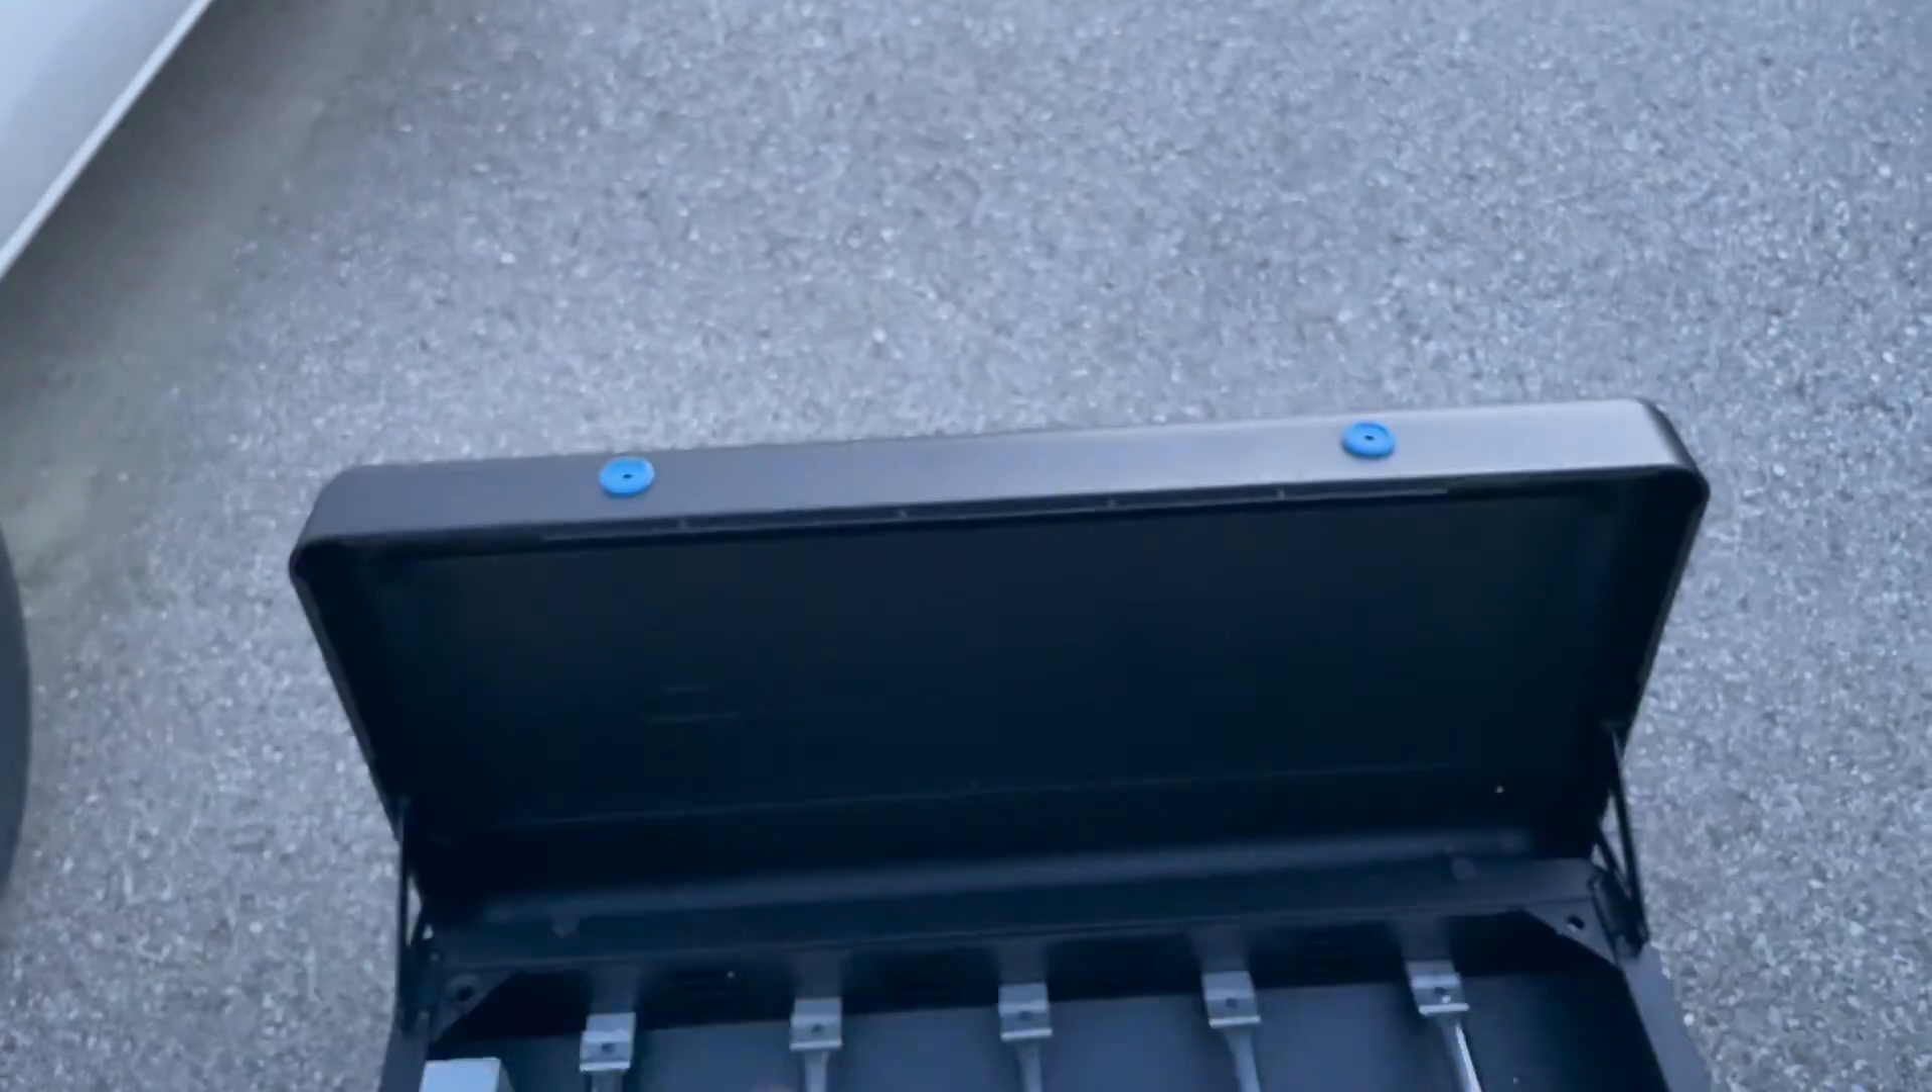We've just added in the two blue washers, and we're going to go ahead and get this installed.